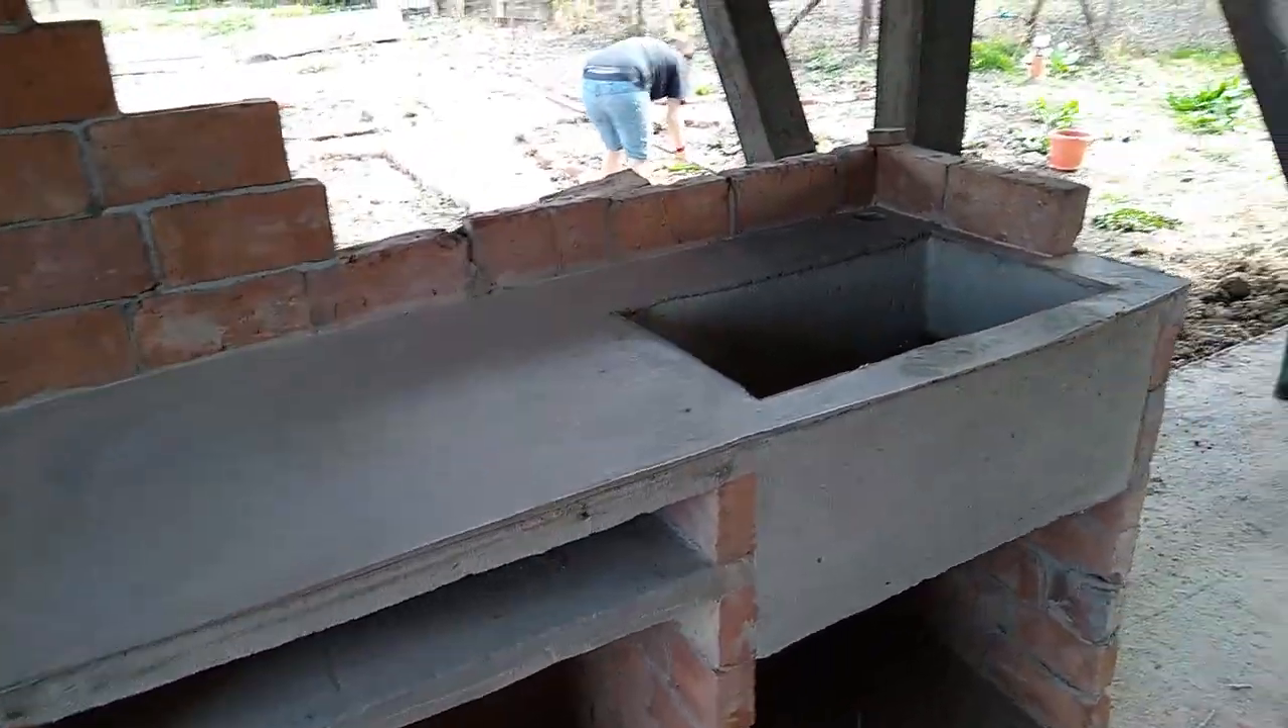So, yes, that is the completed barbecue done. Isn't that wonderful? There are a few more things to be done, like wooden doors all along the base to make everything good and a coat of paint.